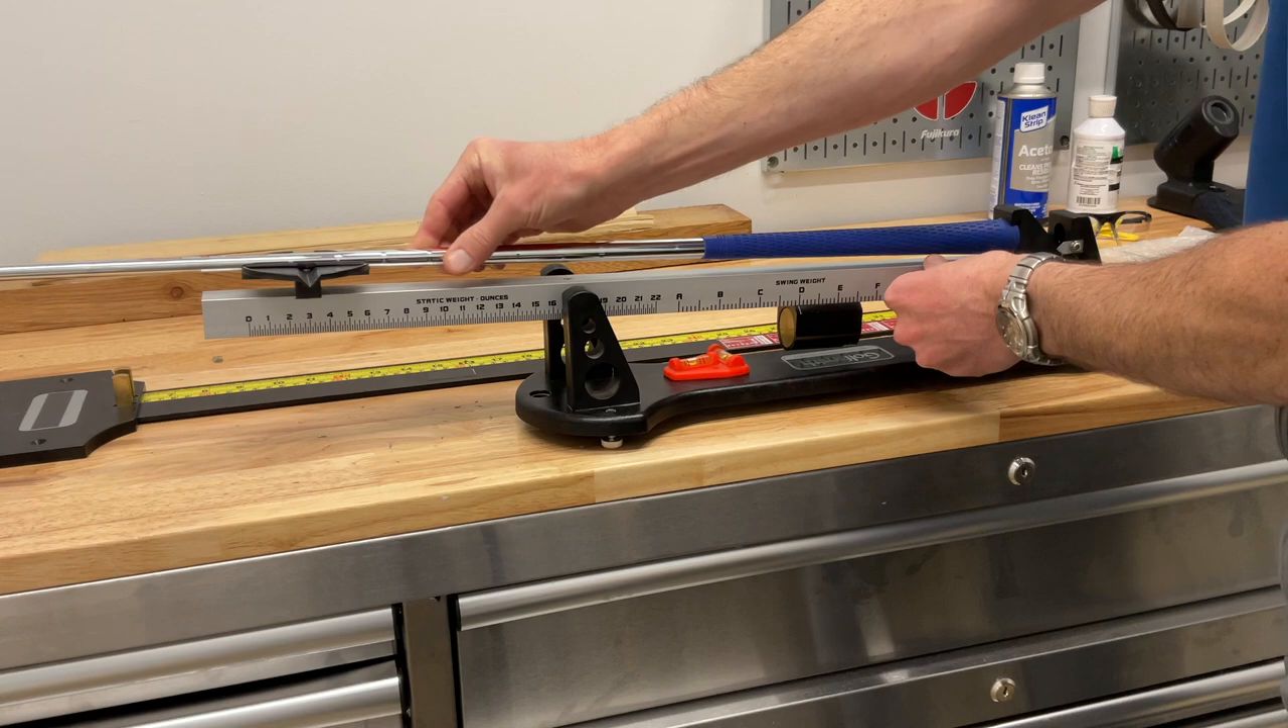I've put the grip back on.